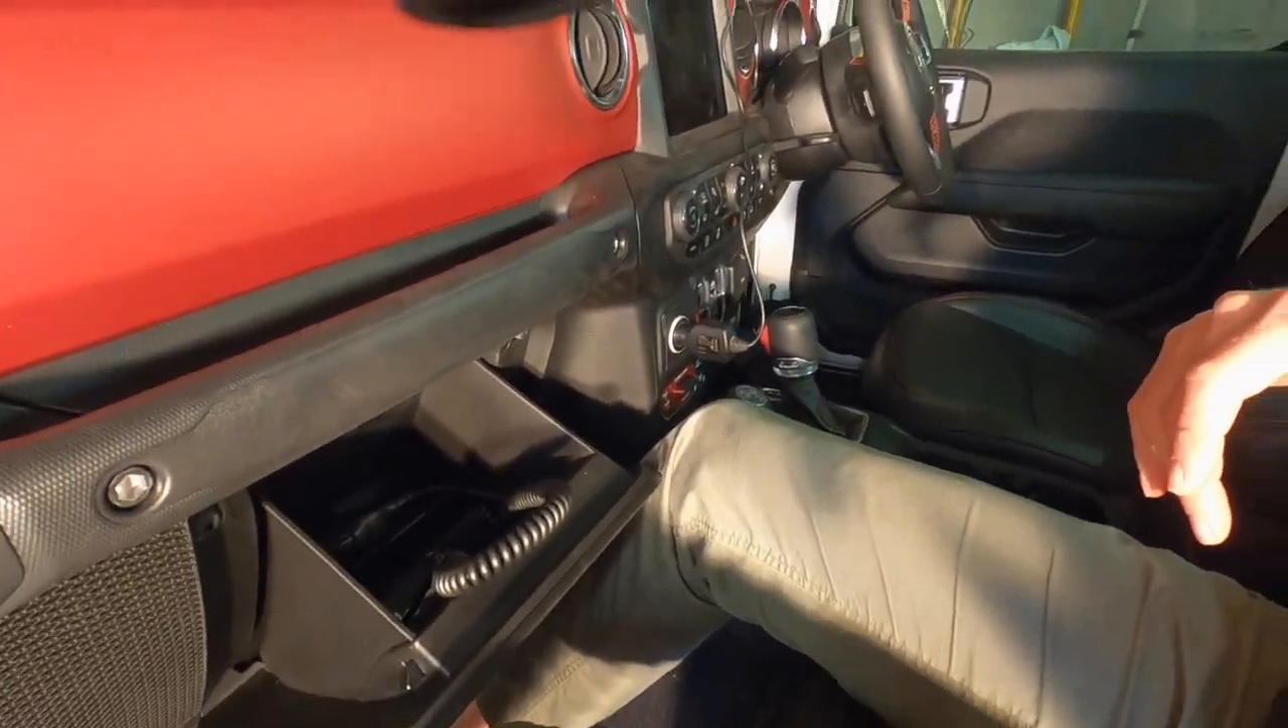The glove box is actually touching my knees, which is not ideal.